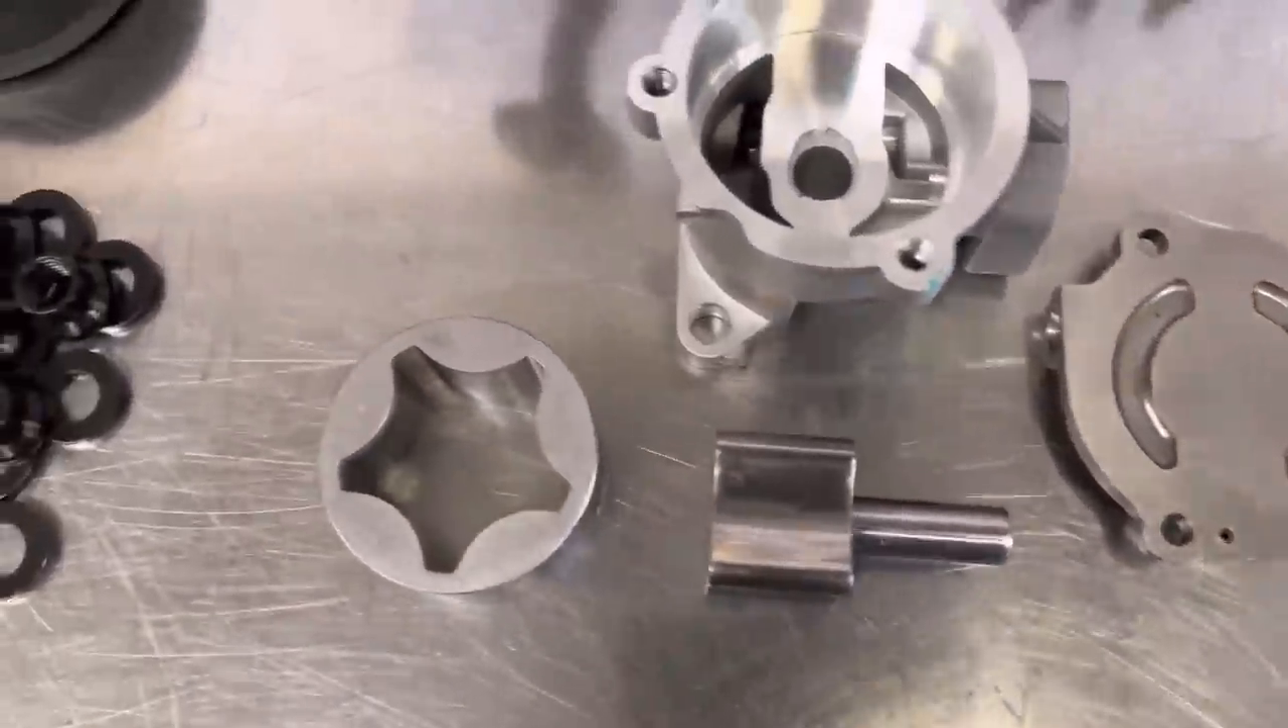Right, so you can see we've got the oil pump apart now, guys.